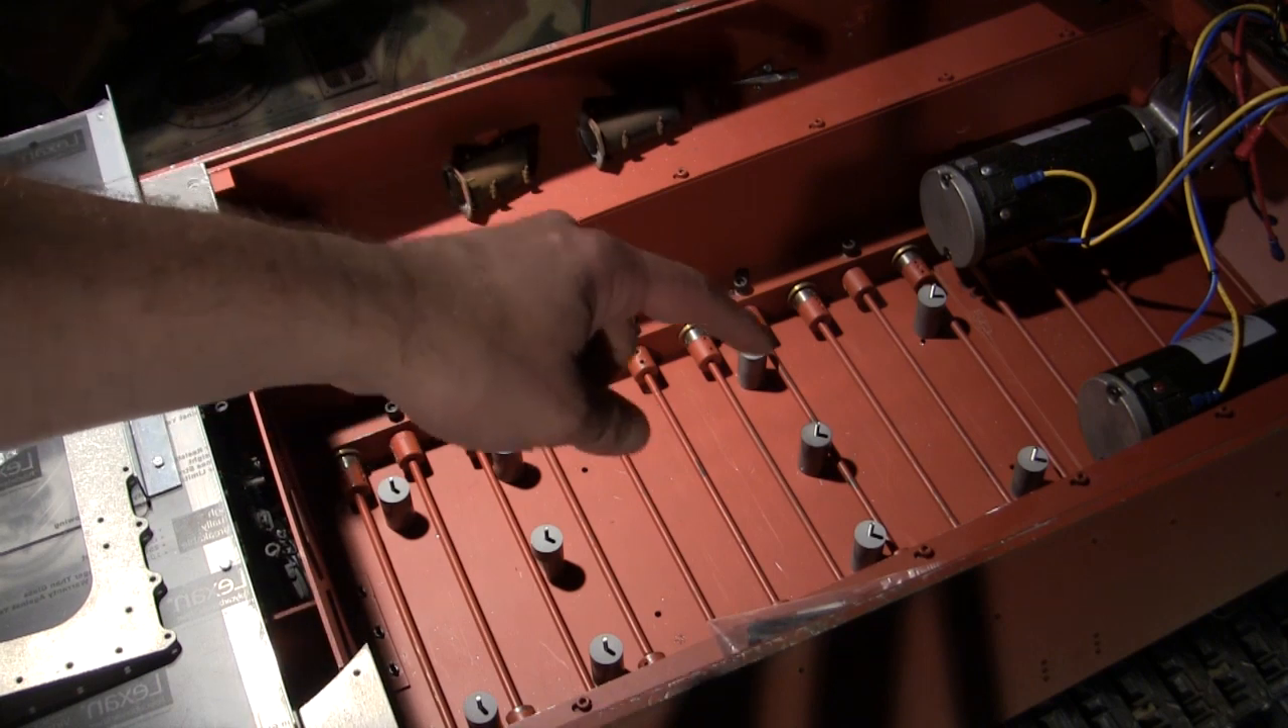And here's the interior, now ready for the subfloor to be mounted. The columns have been fabricated, and they are currently fastened to the lower panel of the hull.